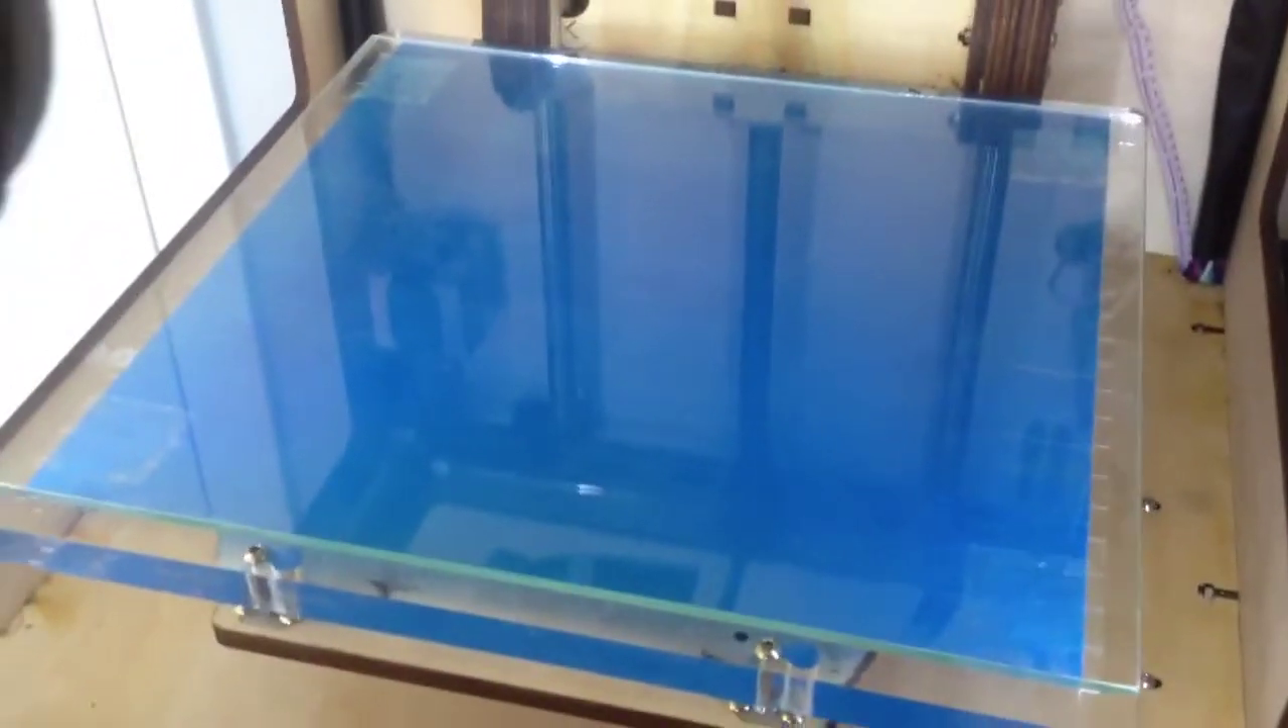Now I'm going to put it on the bed. Now the glass sheet is on the Ultimaker.